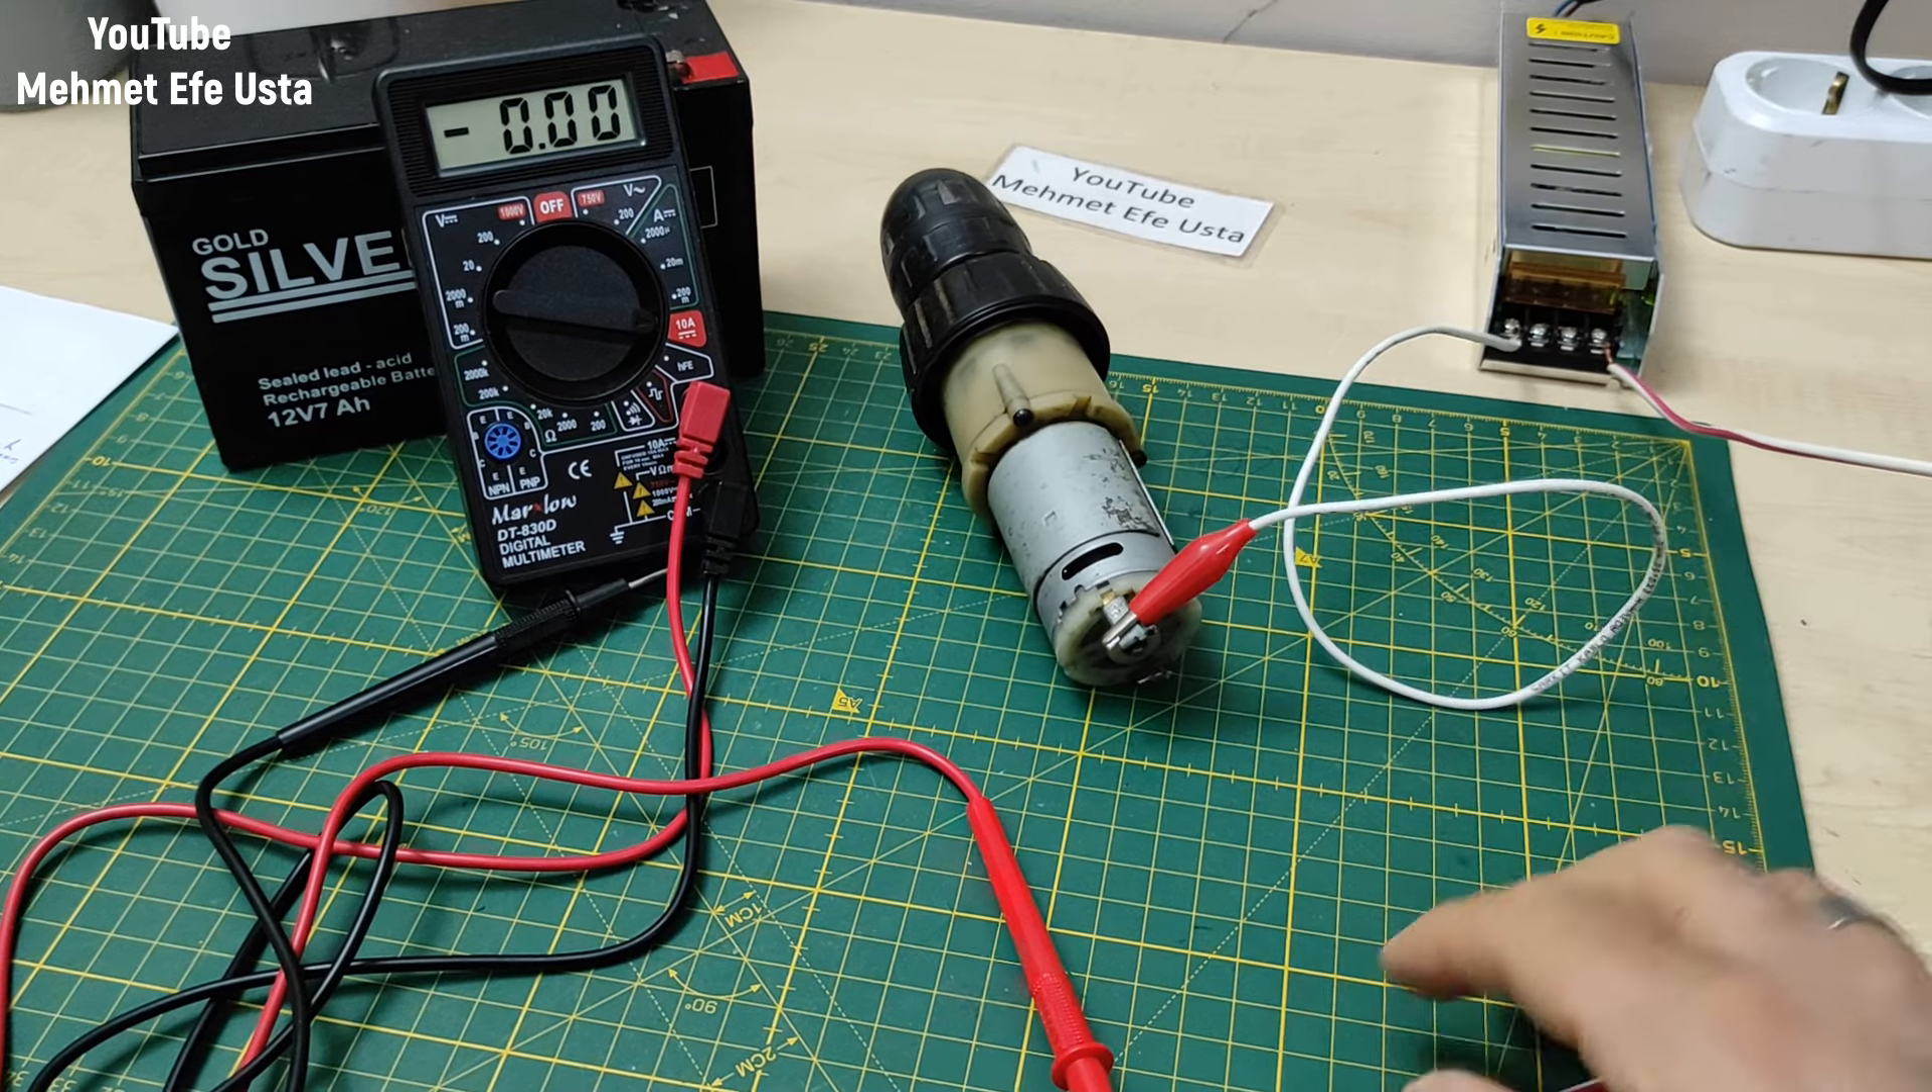Bakın kırmızı kablom matkabıma direkt bağlandı.